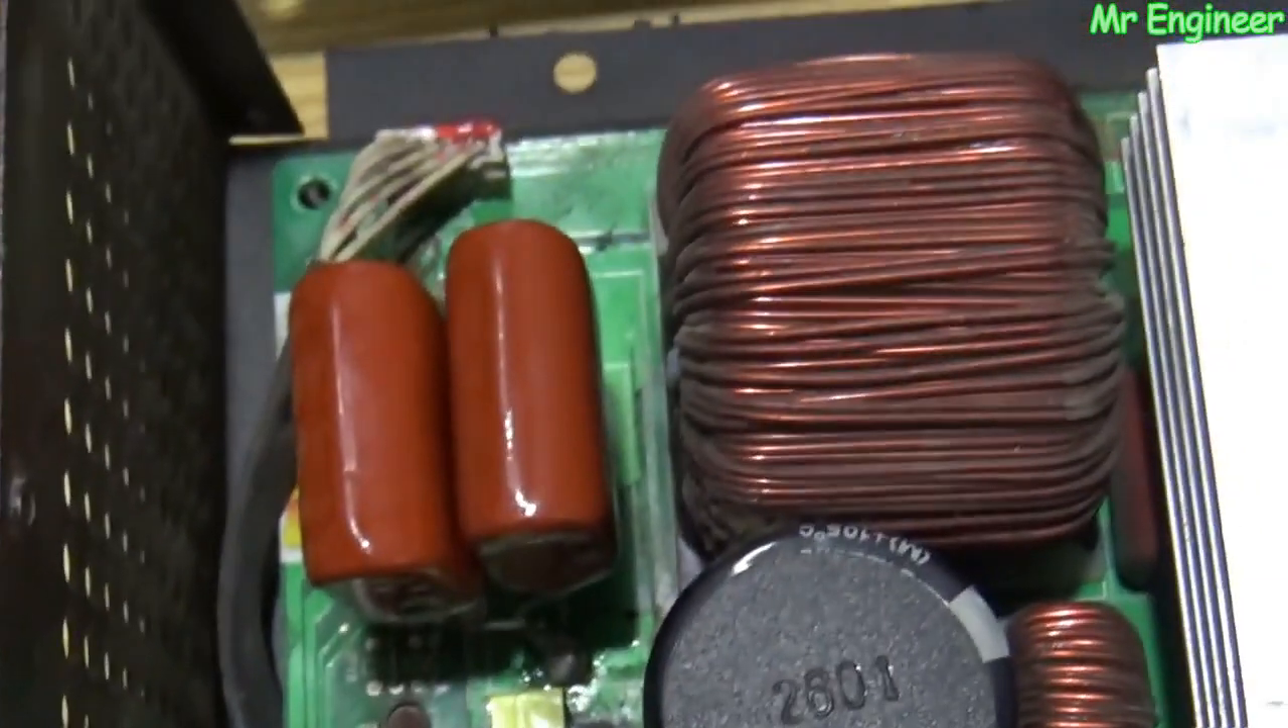گل جی ہم نے یہاں پر کپیسٹر لگا دیئے ہیں۔